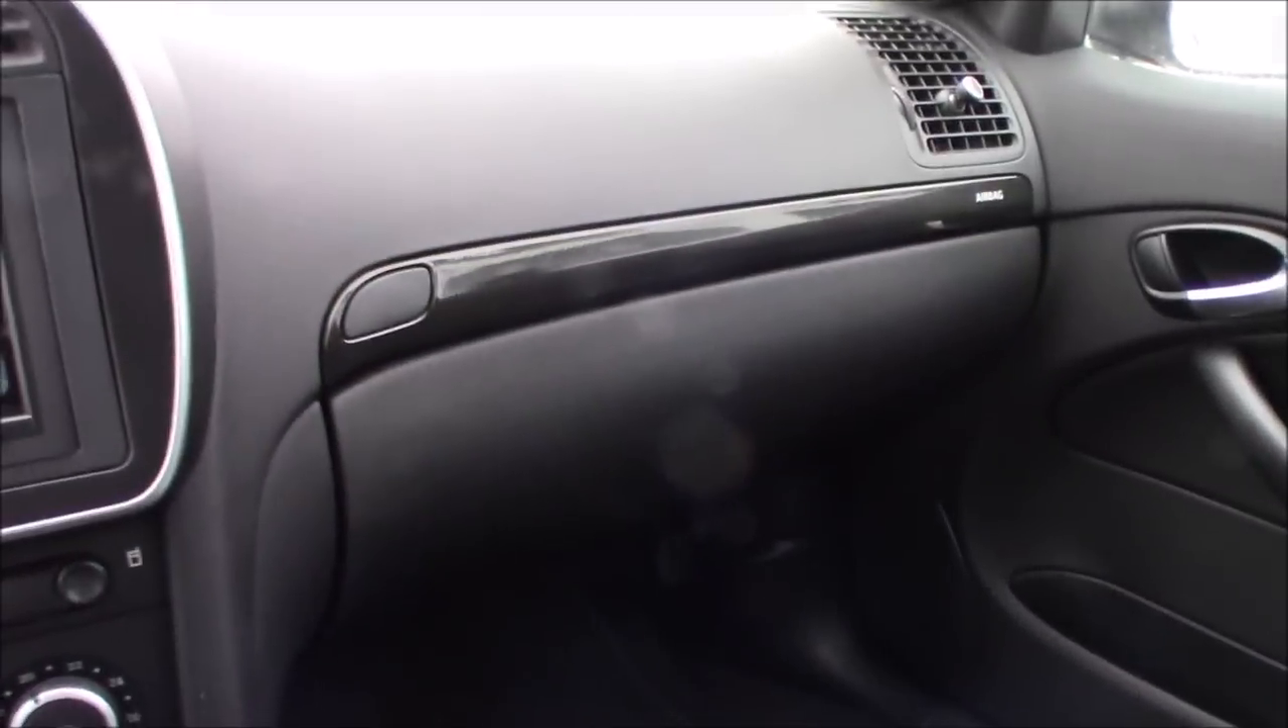Got everything popped back together. The glove box, everything.